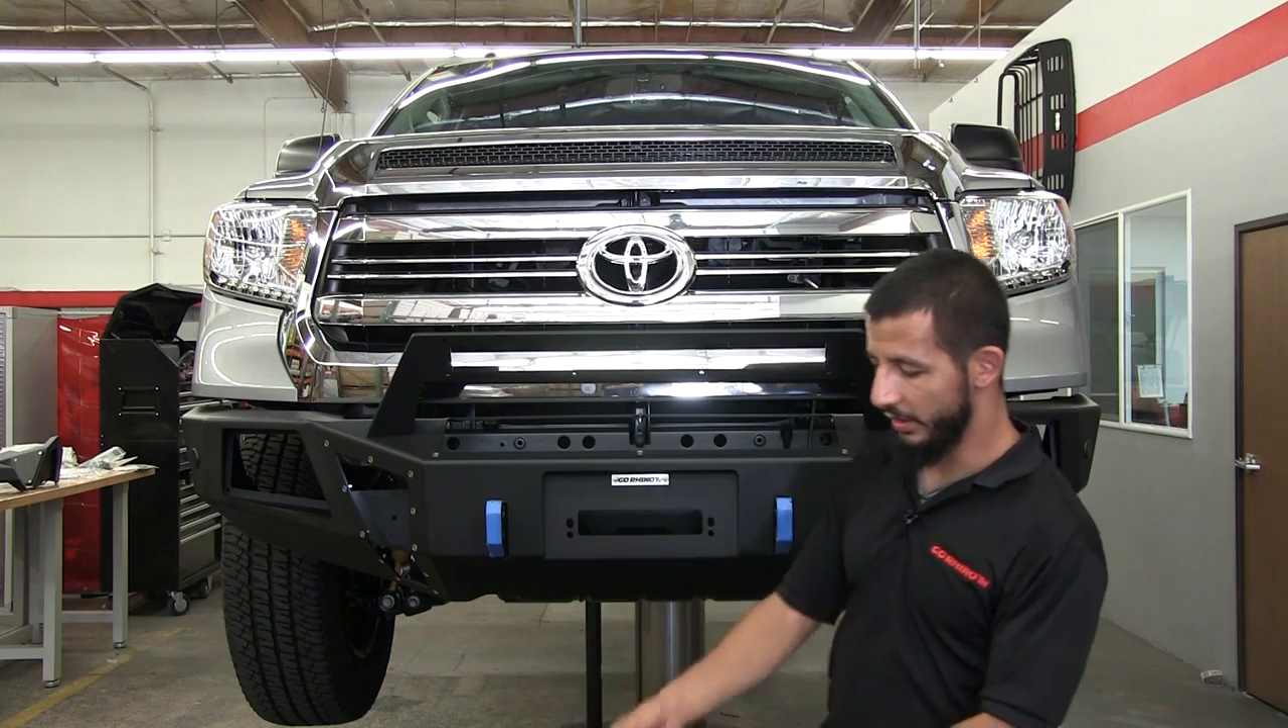Okay, so at this point now, we've already finished the install on the optional light bar.